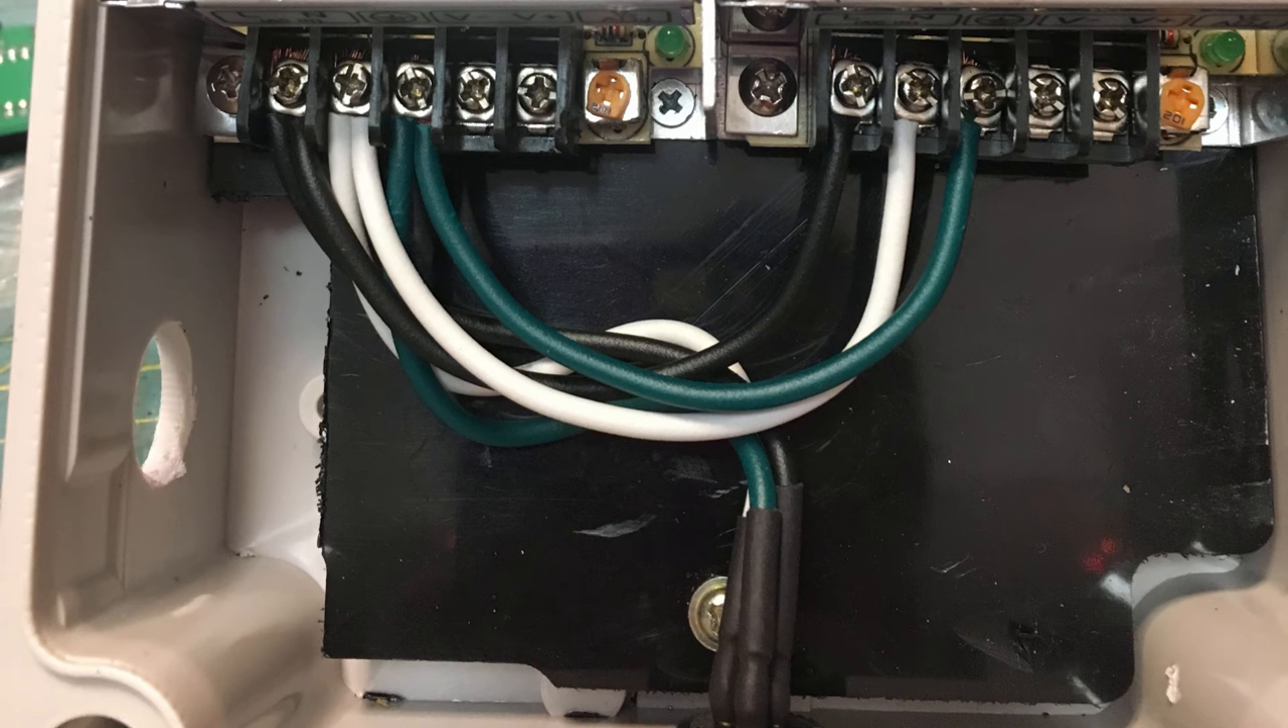So the next picture is all of the wires connected to the left-hand power supply and the jumpers connected to the right-hand power supply.